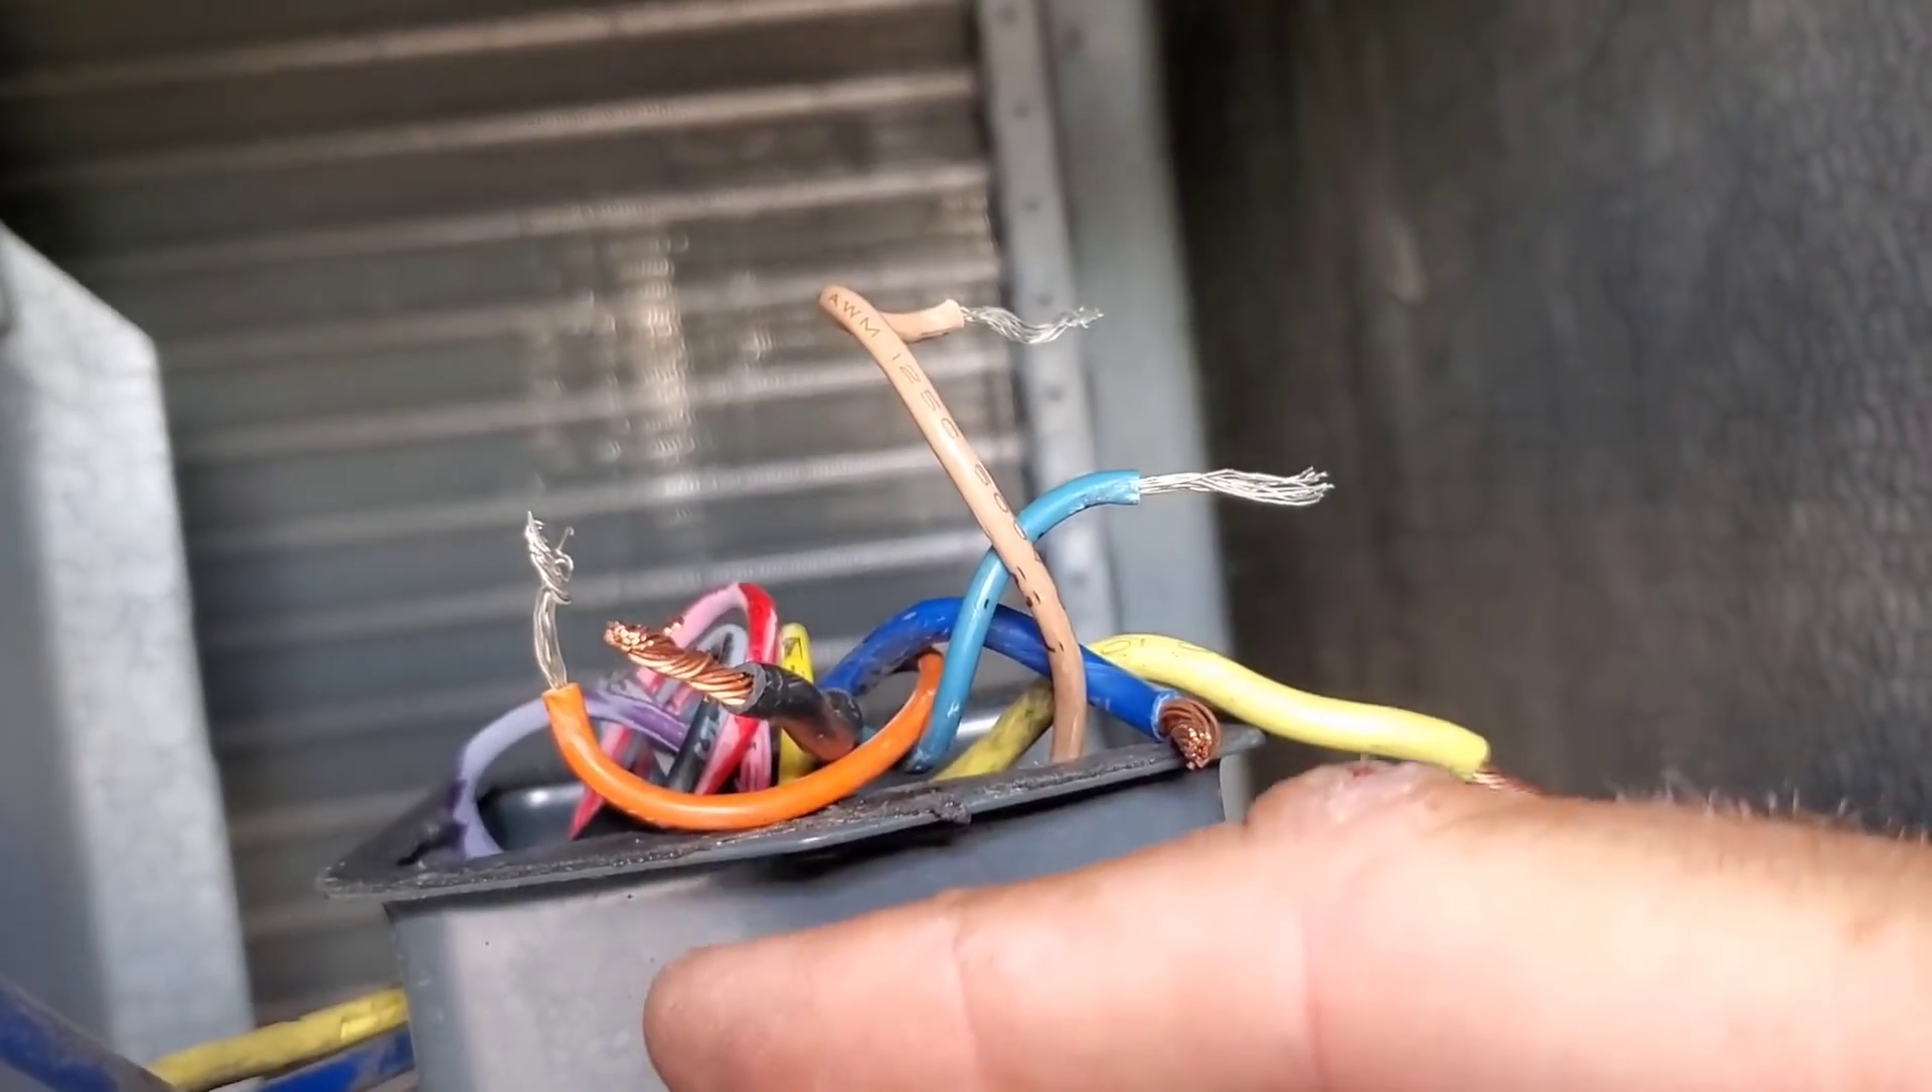So I have the wires pulled okay and I've taken a picture of where they go.